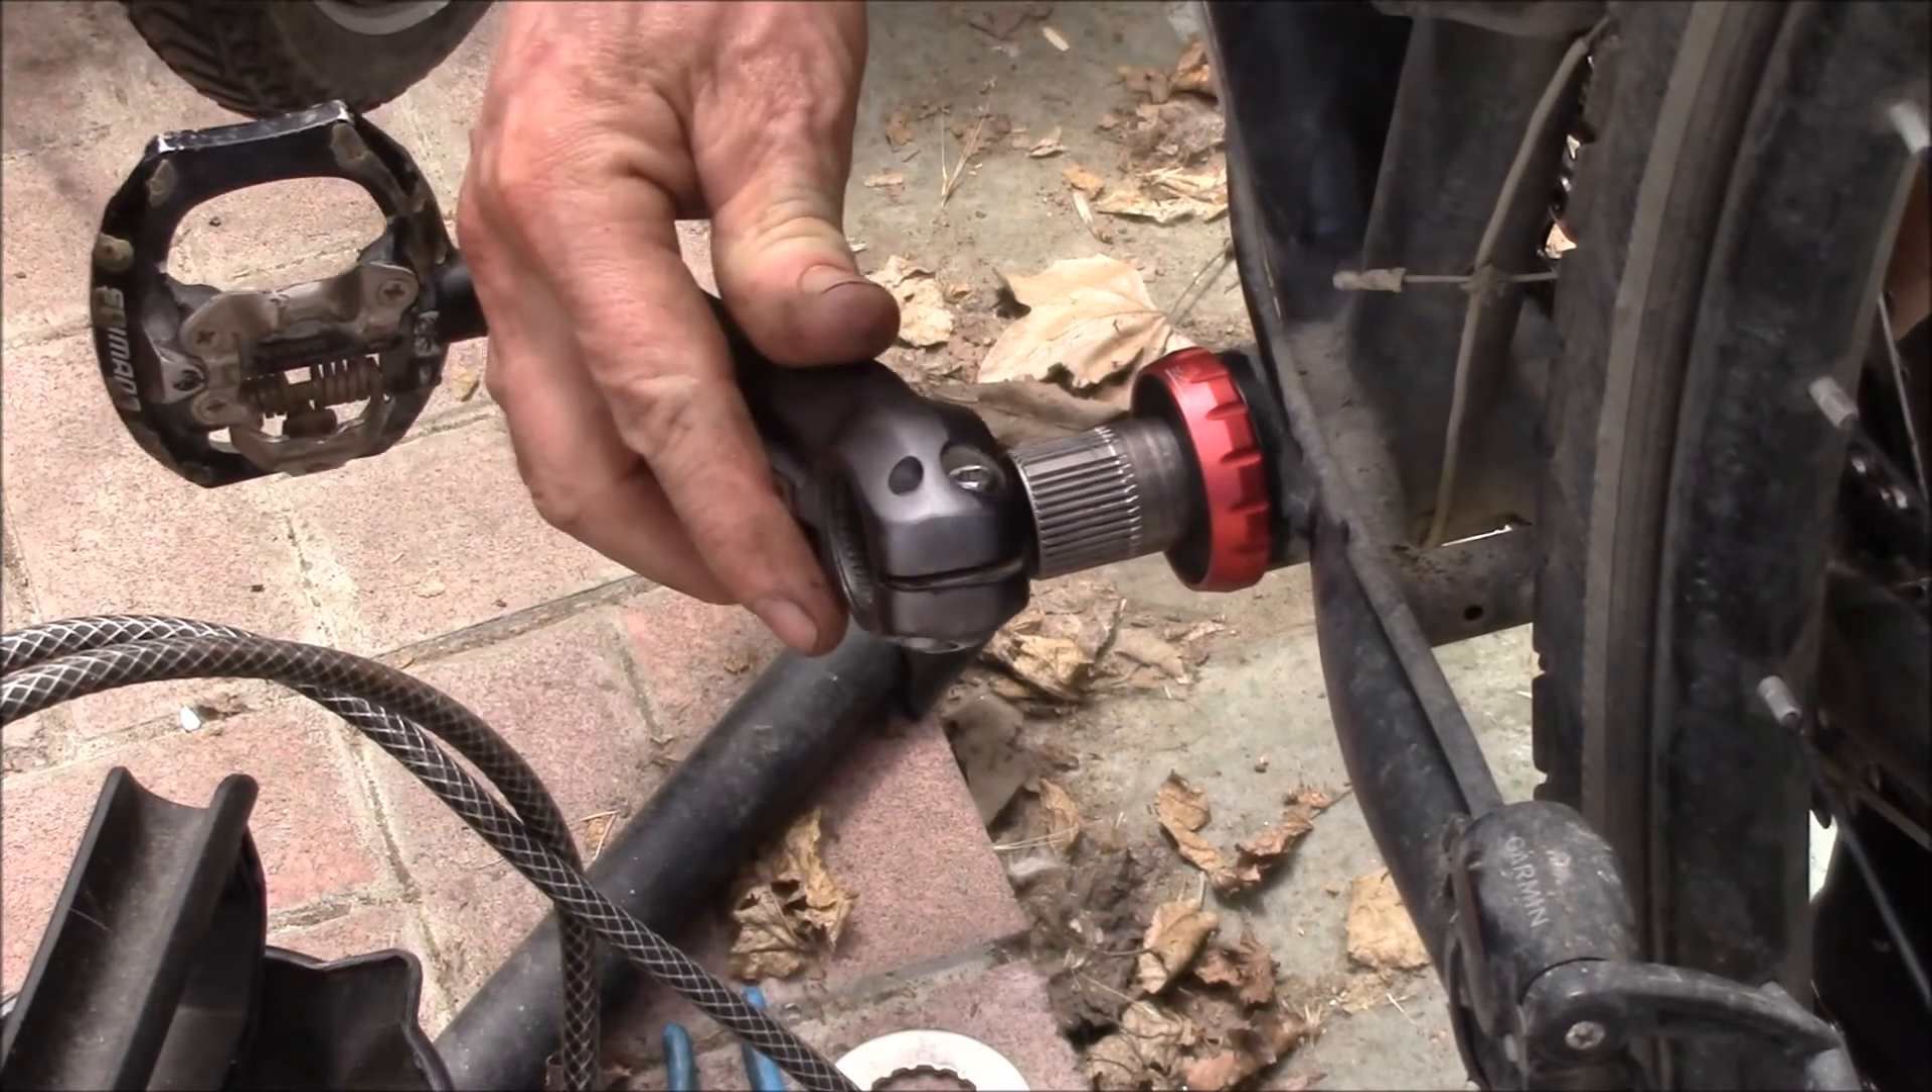Okay, there's the spindle sticking out. You can see without the spacers you get quite a bit of shaft.